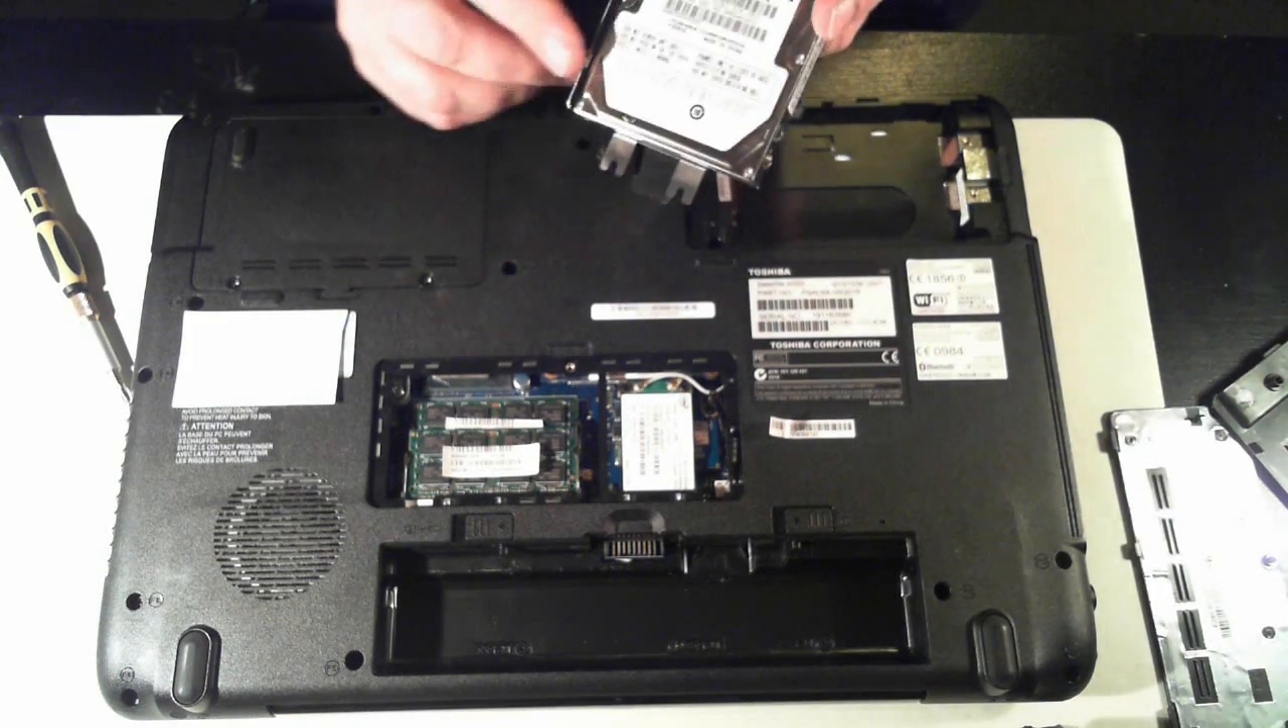Just pick that up, and pull it outwards, and there you've got the hard drive in it's little holder.